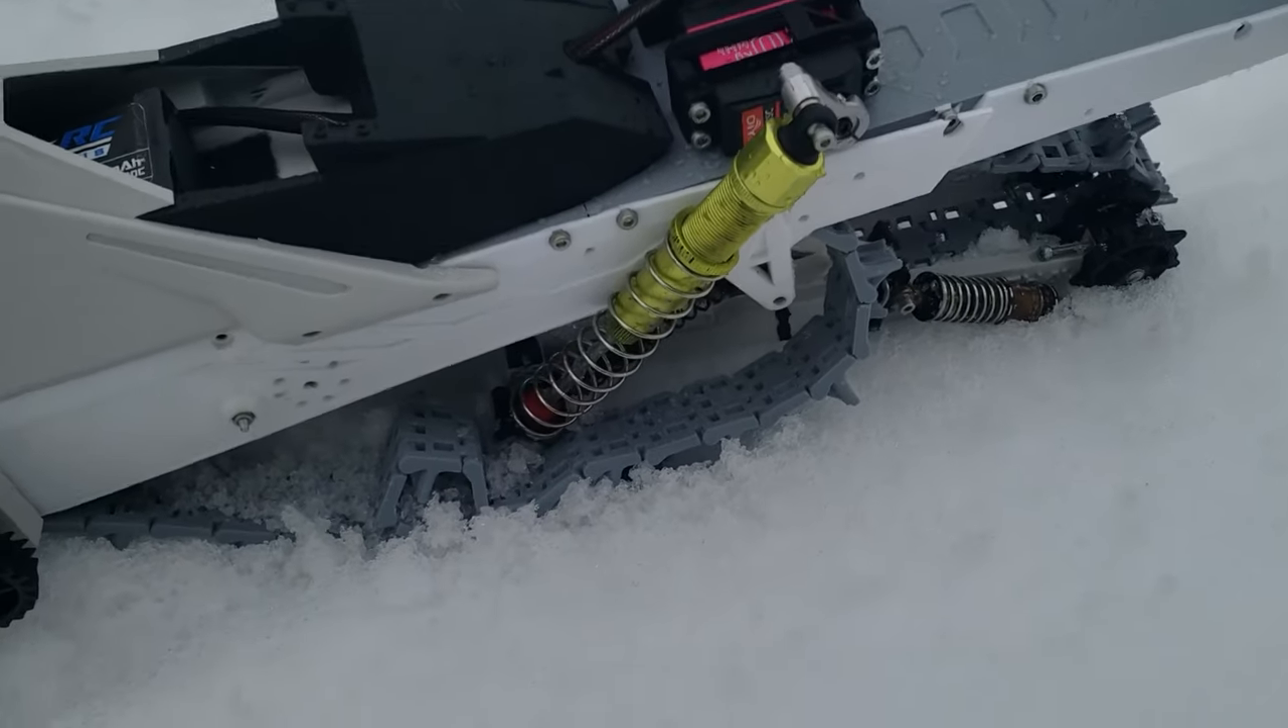Yep looks like the track came off.